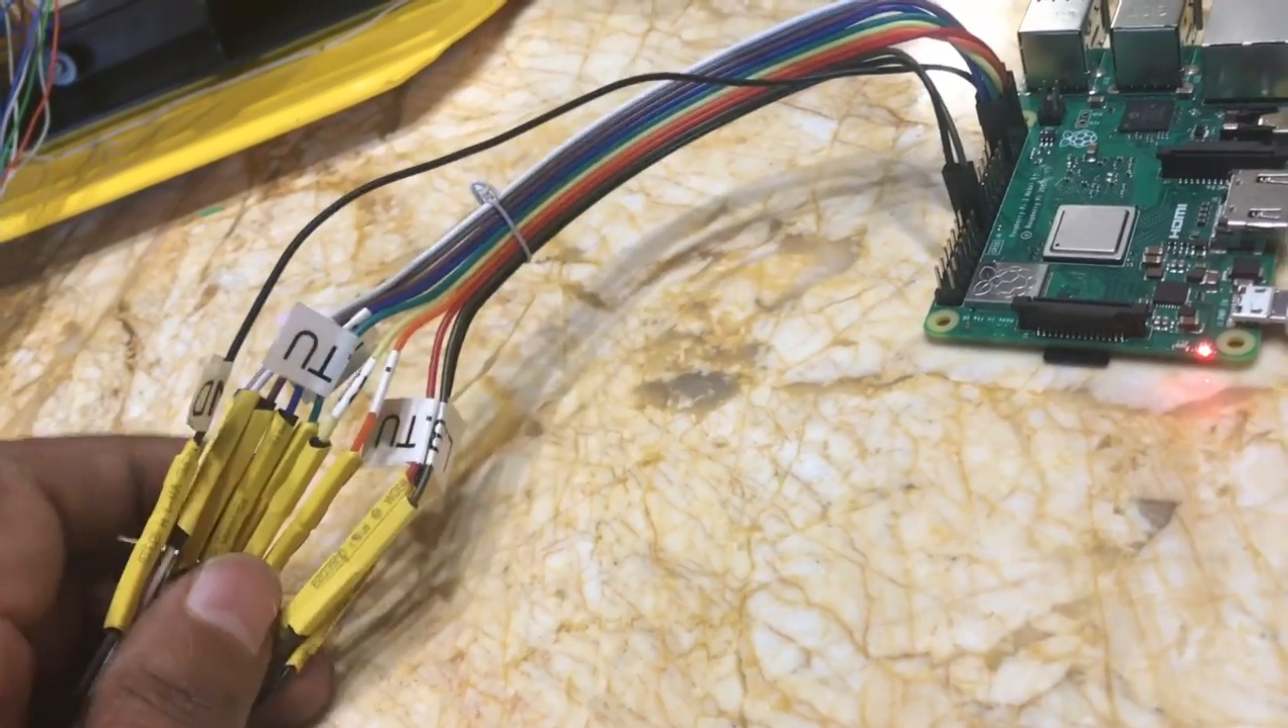So we have insulated all the connectors. So that they don't connect with each other or cause any kind of short circuit.